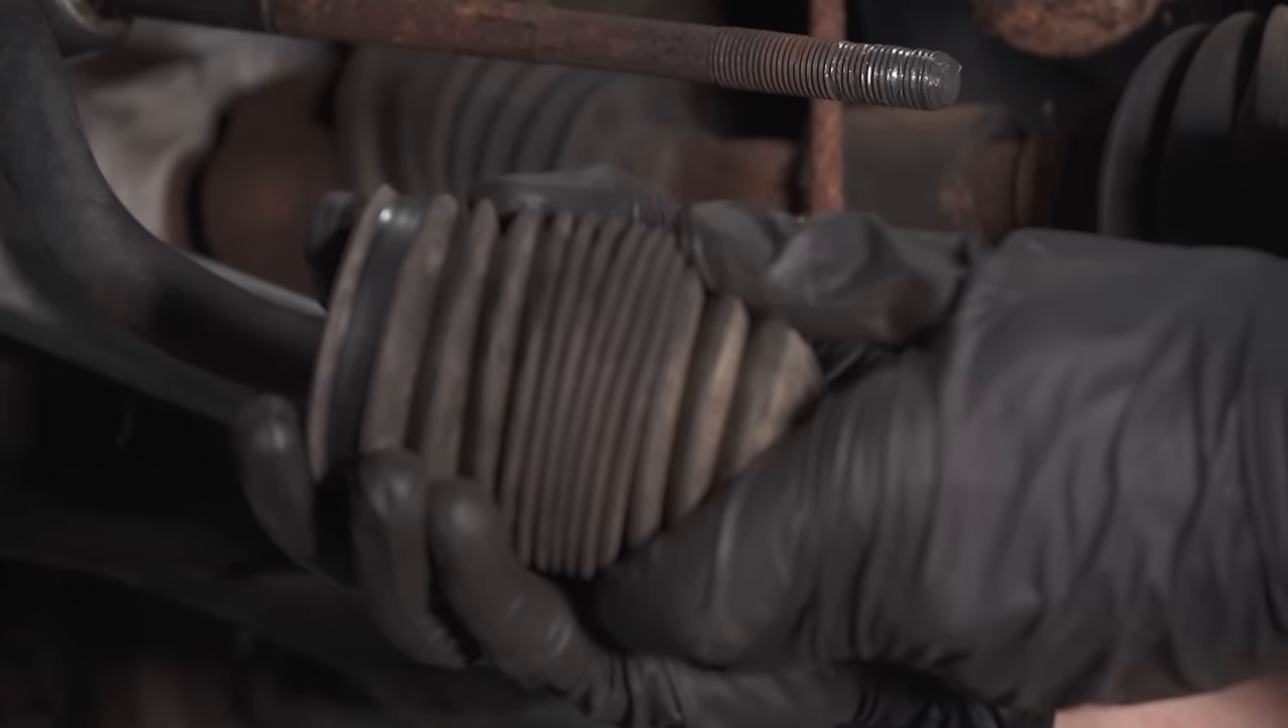Now that I removed the bellows boot, let's have a close look at it.